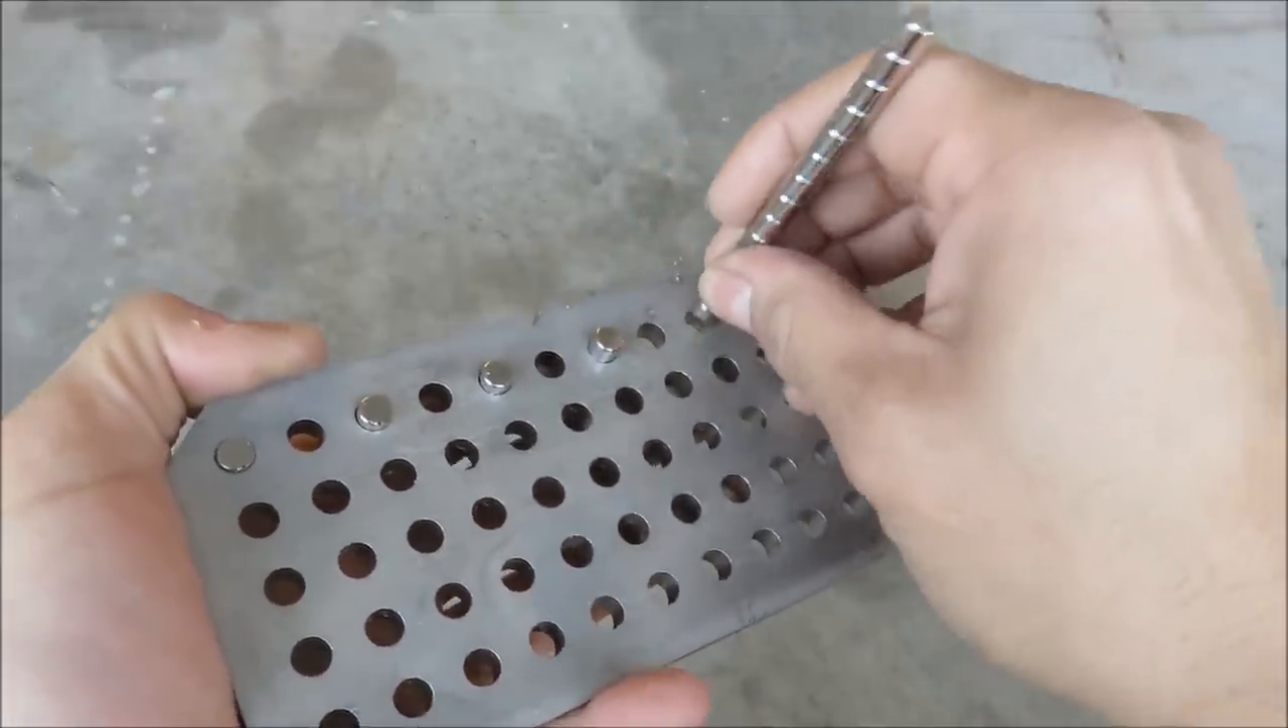And as I move over to the right, you can see the magnets stick out higher and higher.